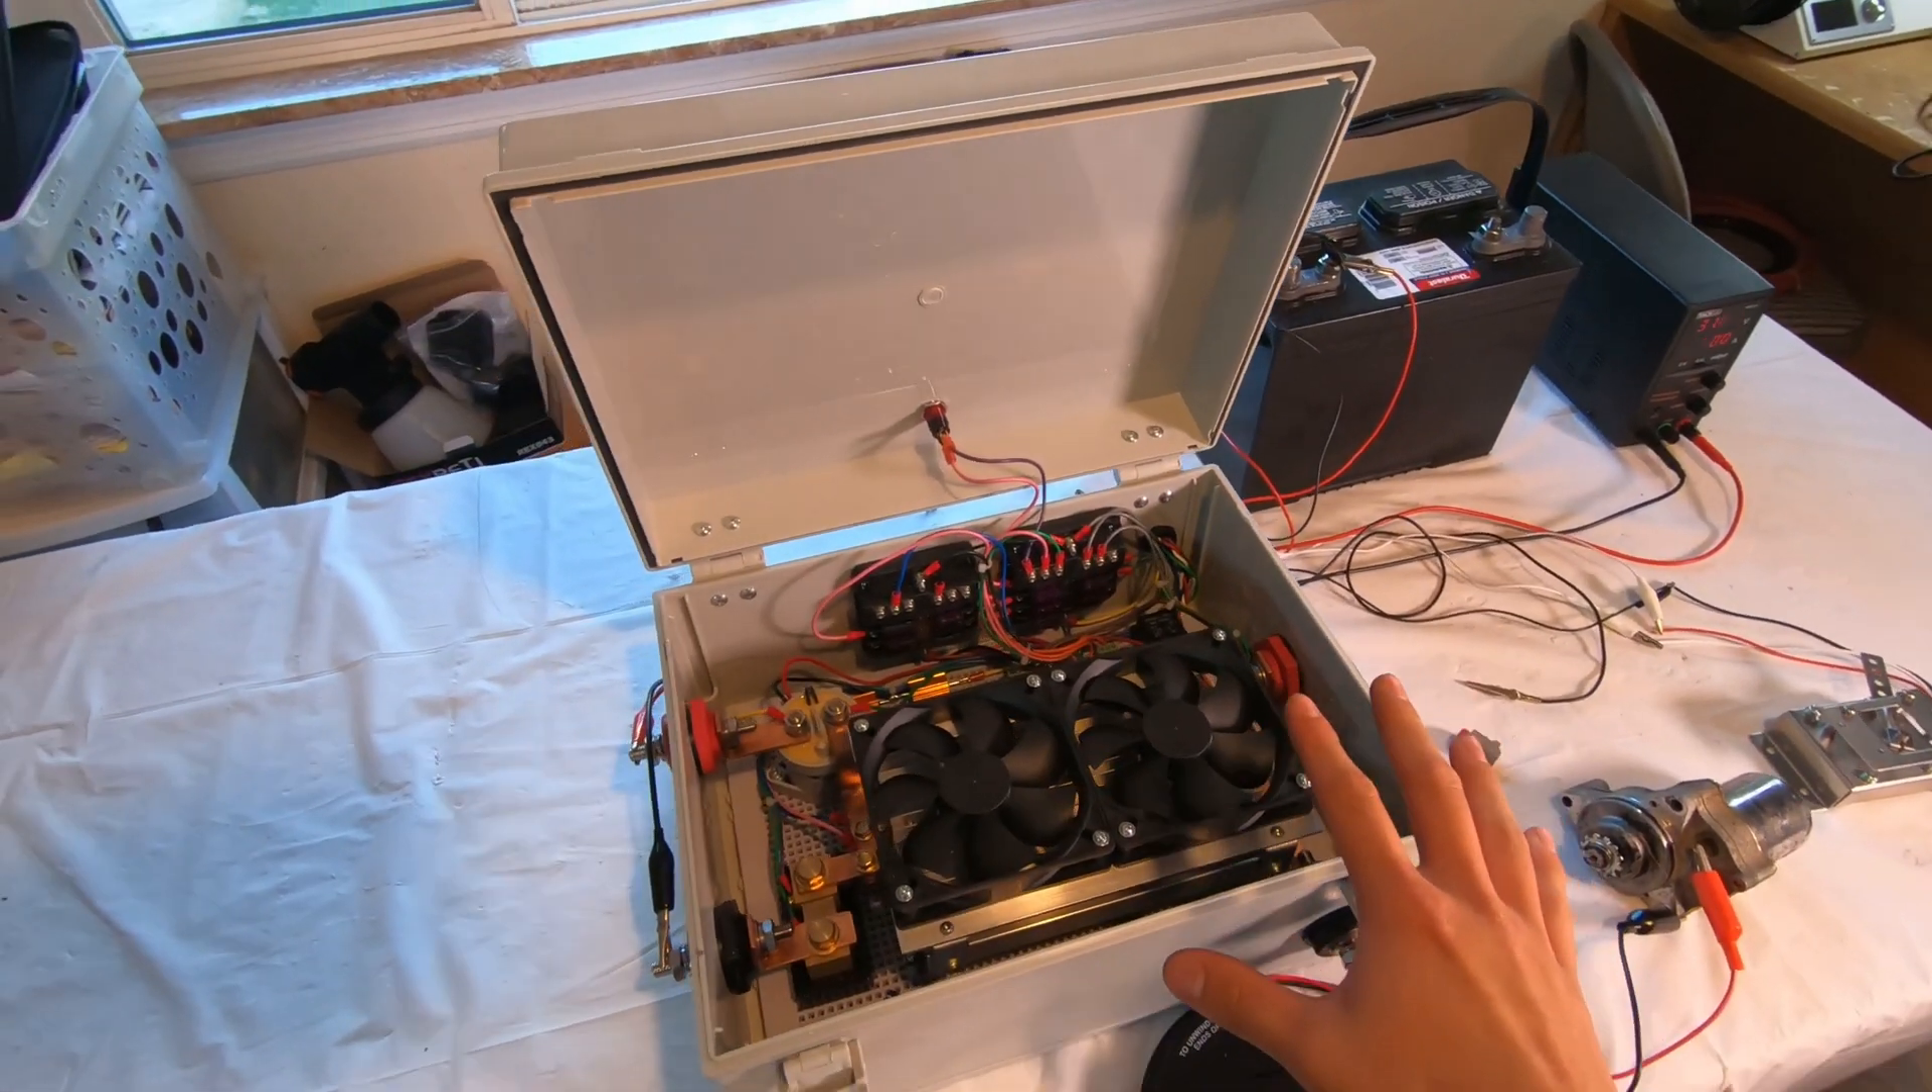All right so guys I finished building up the rest of the controller and also wiring it of course and uh I just want to show you guys how this operates.